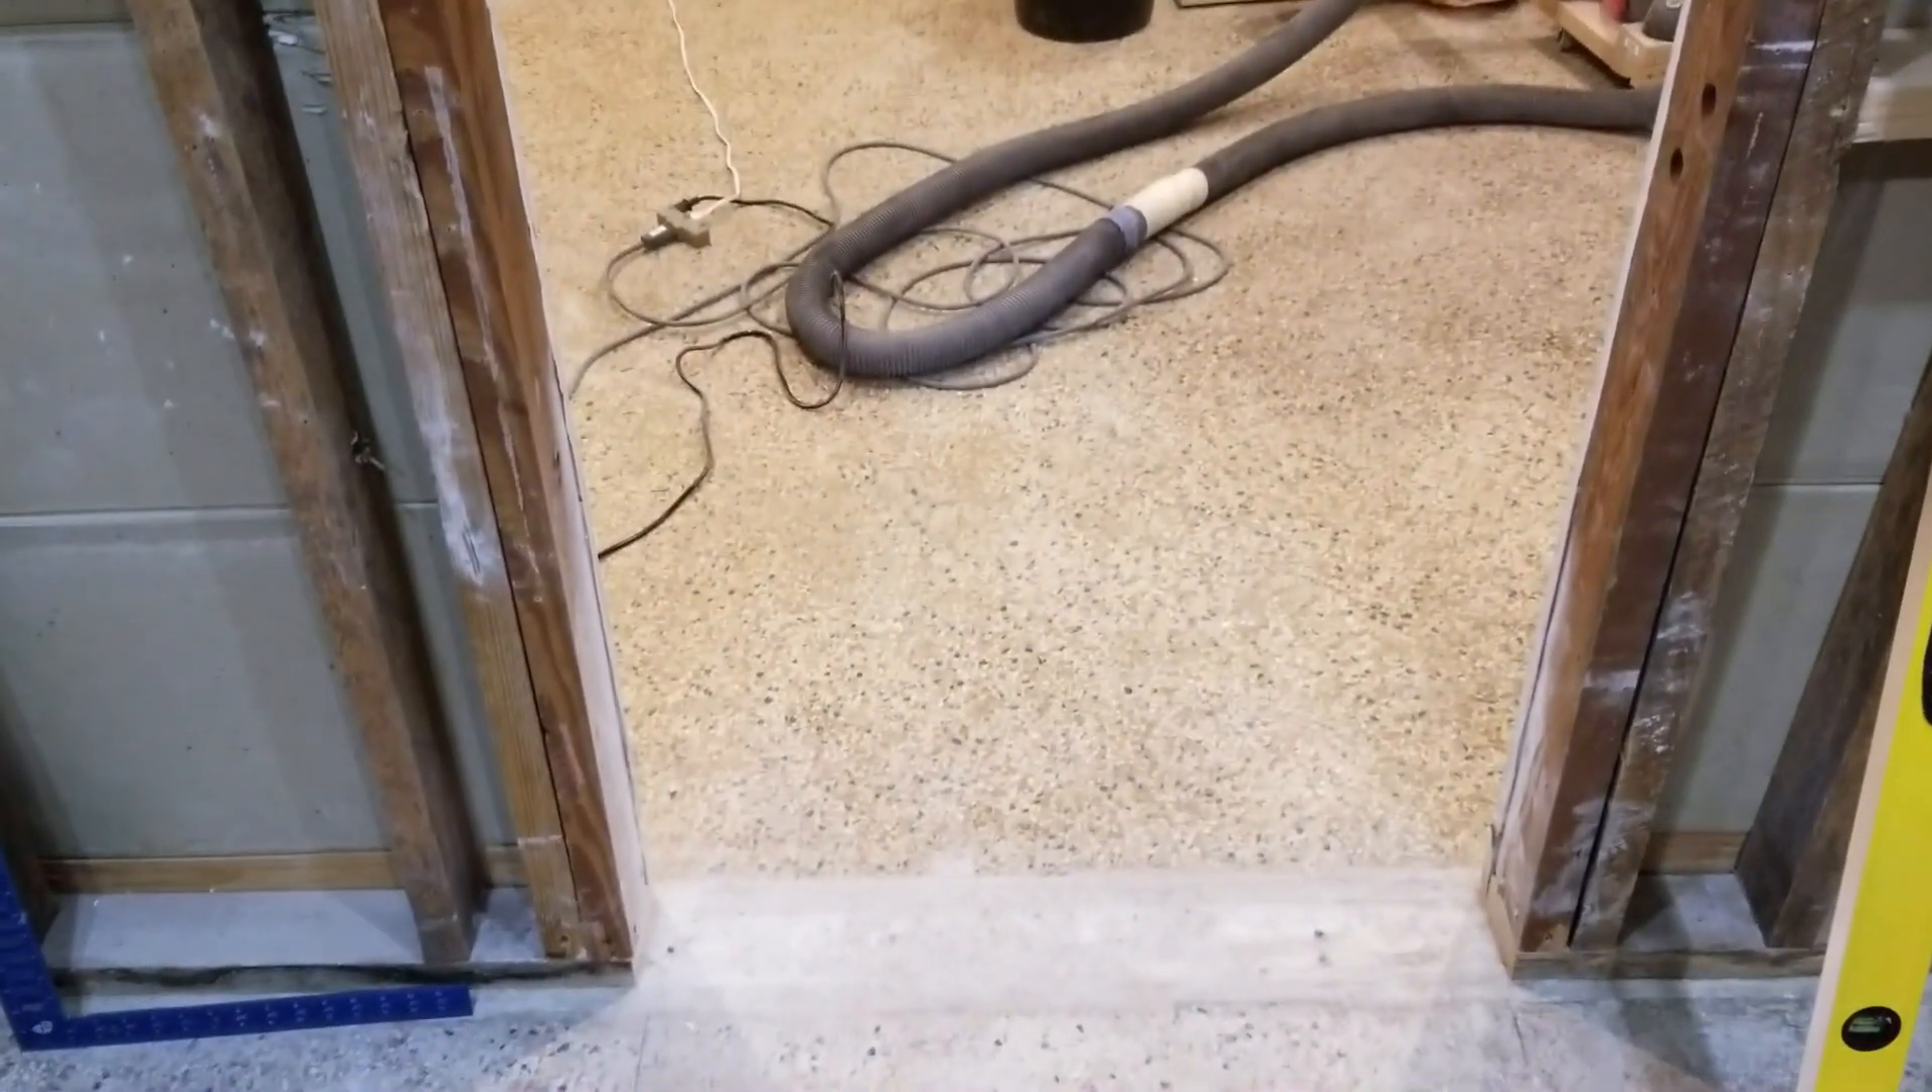We took those two studs and put them right here on either side of the opening here of our framed opening and those become our jack studs.